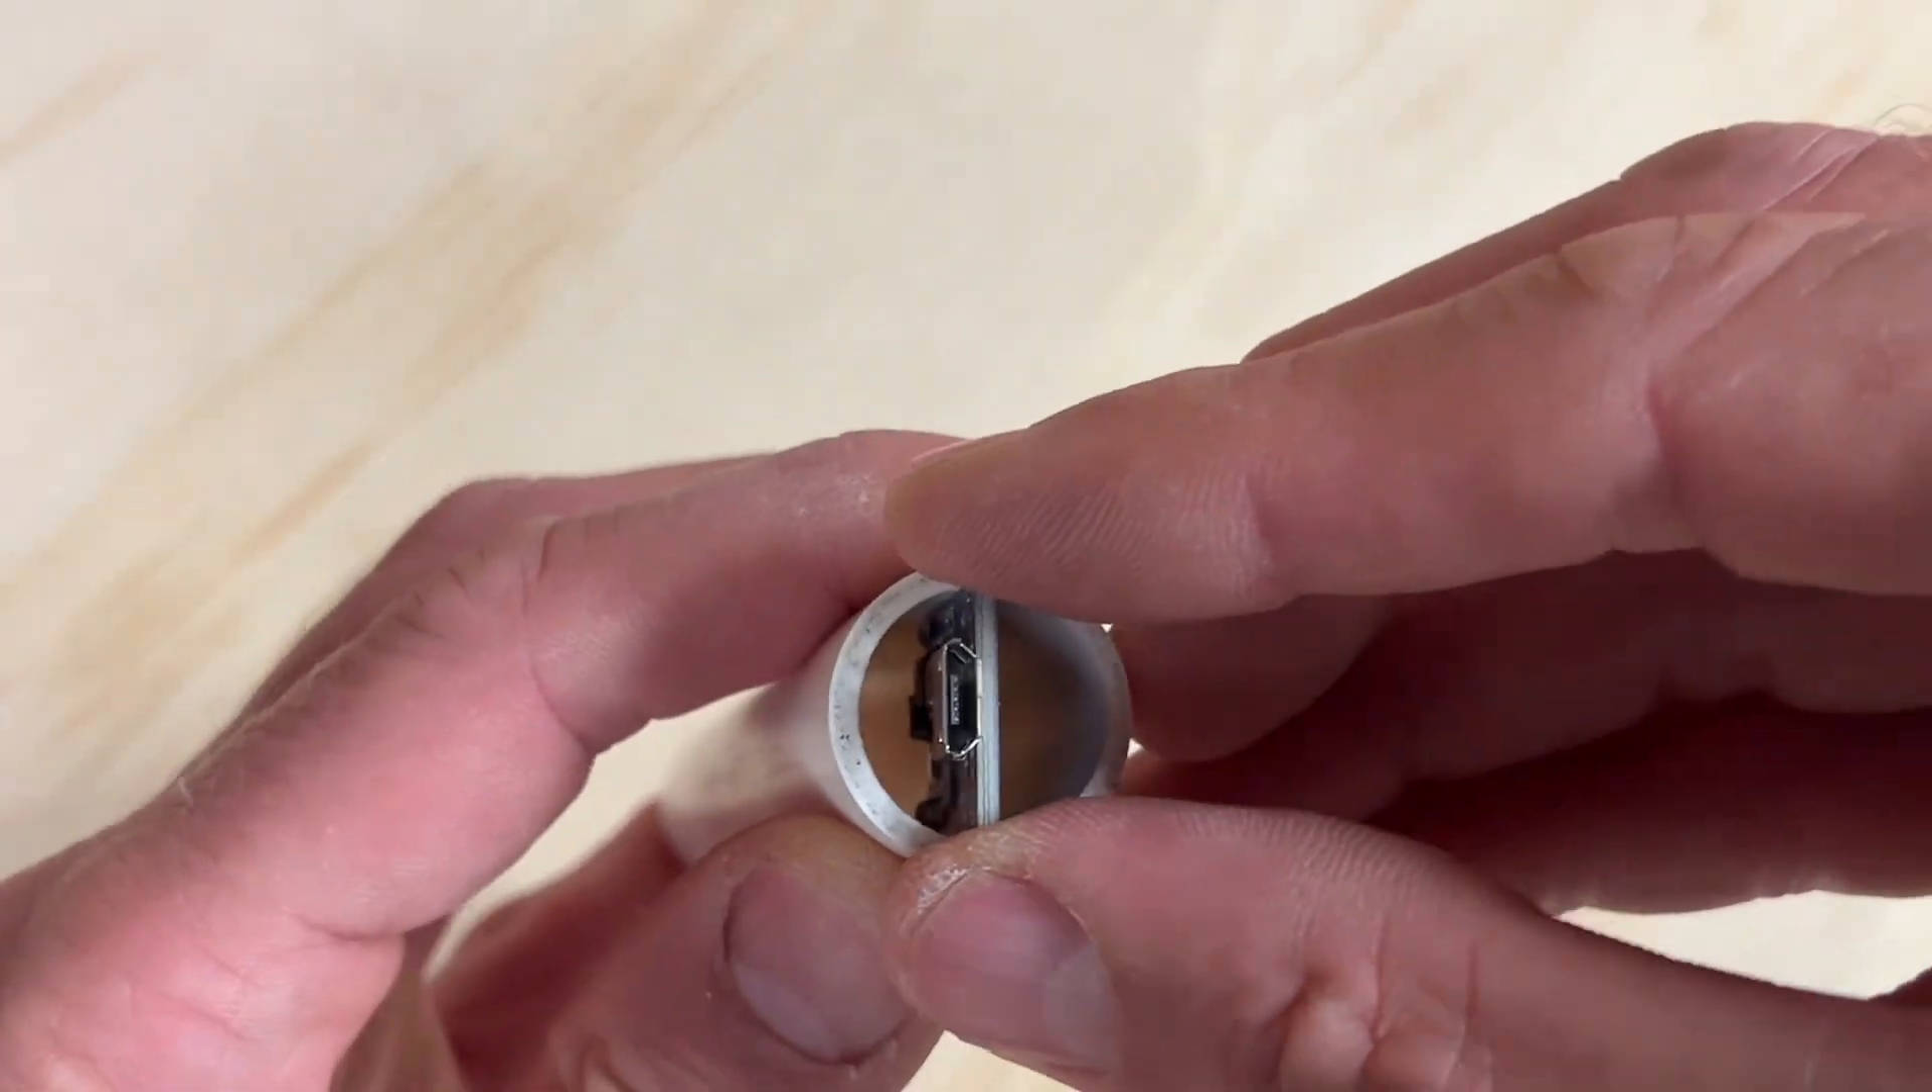The hole needs to be able to accommodate a small LiPo charger and for the 15mm it fits perfectly inside.